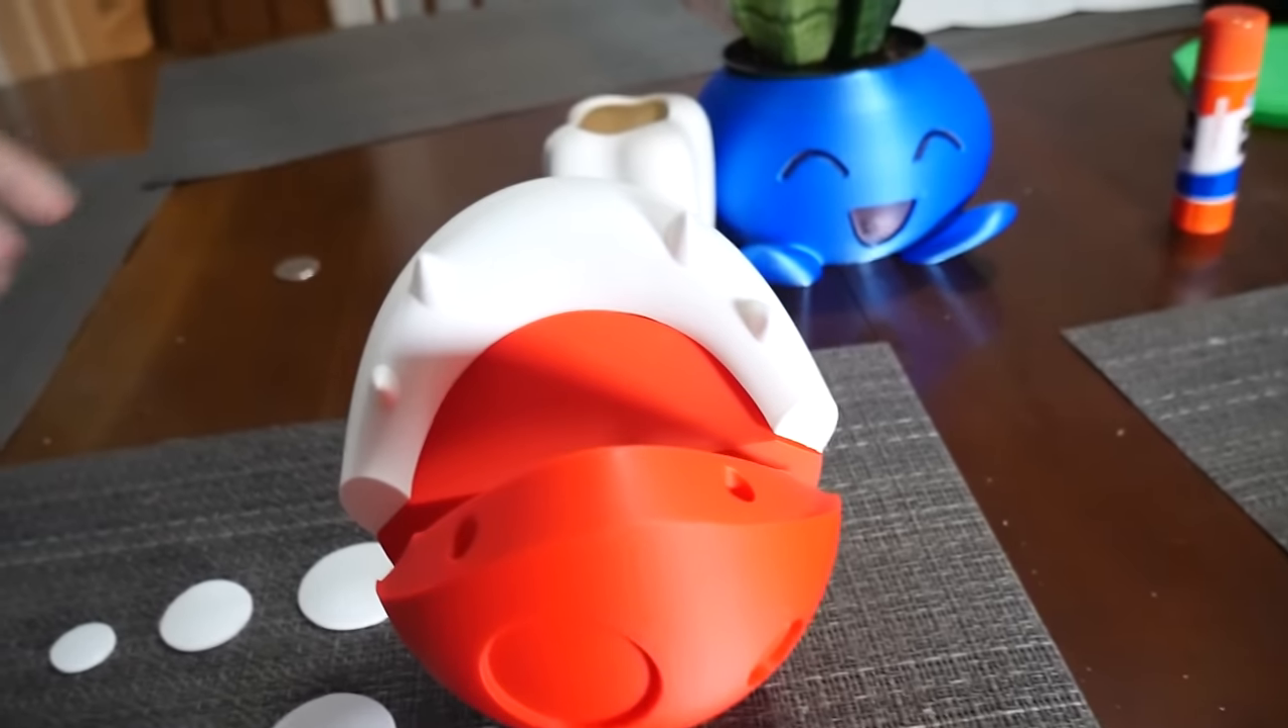You can also see in the left corner here i printed the spots as well so i'm gonna have to glue those in.